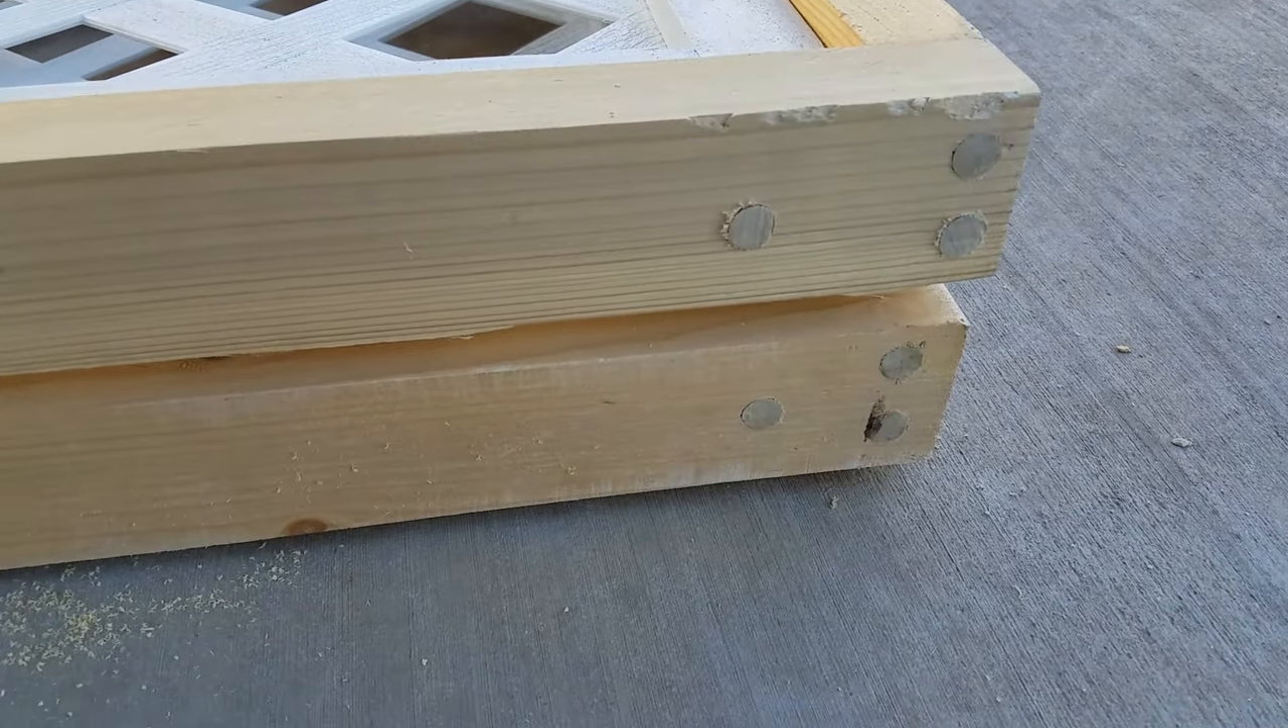So okay so i got the holes all plugged up with the dowel.